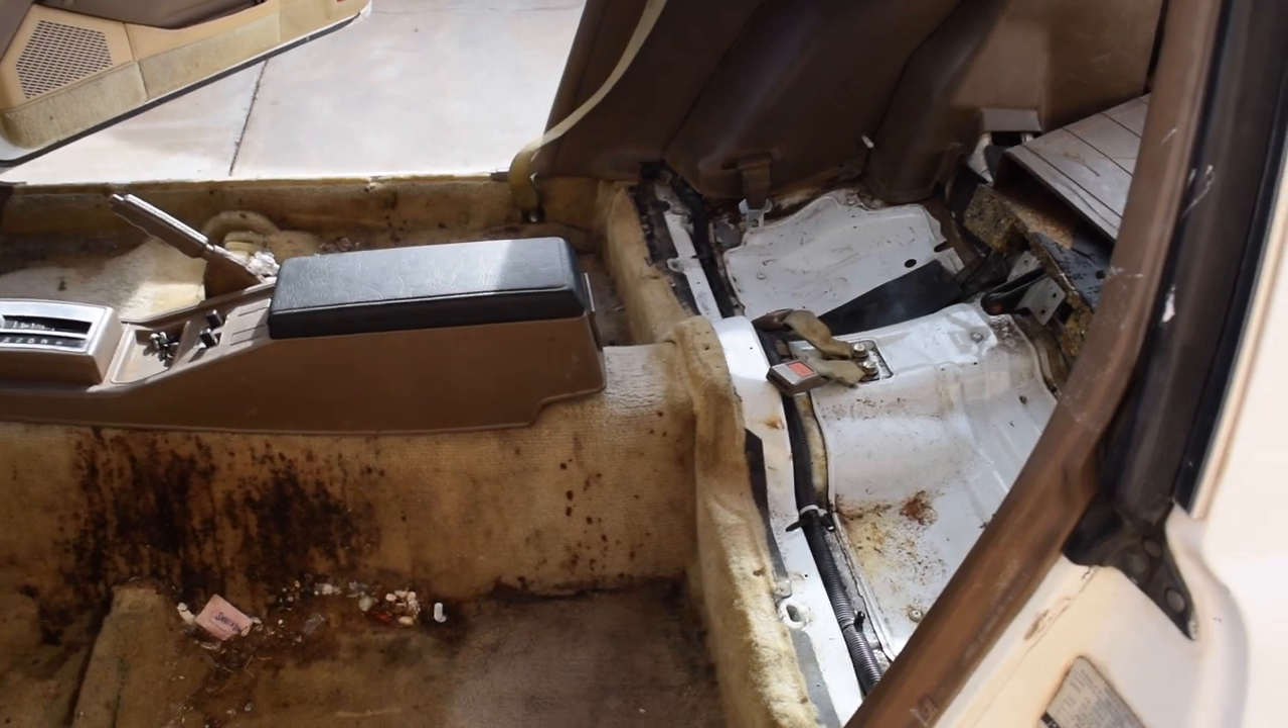So as you can see i've gotten all the seats out i took out the back seats.